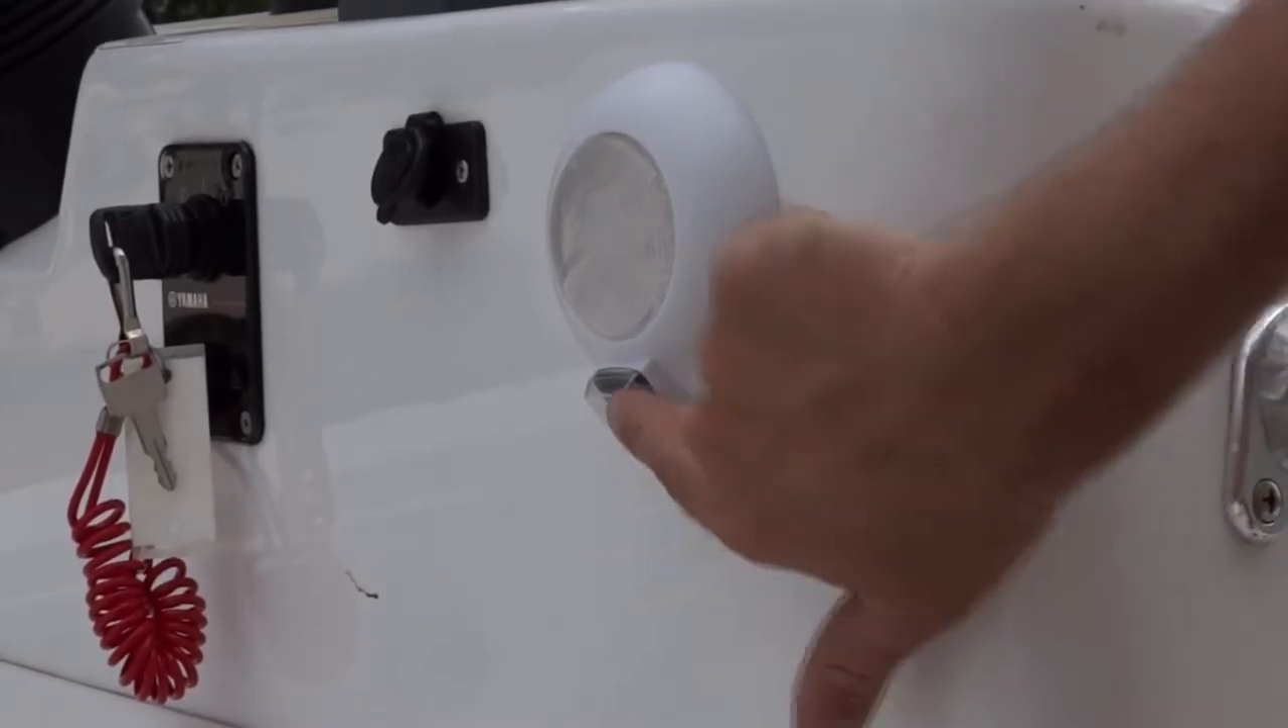Okay now we have our surface mount led dome light mounted to the console we've got it all wired up.